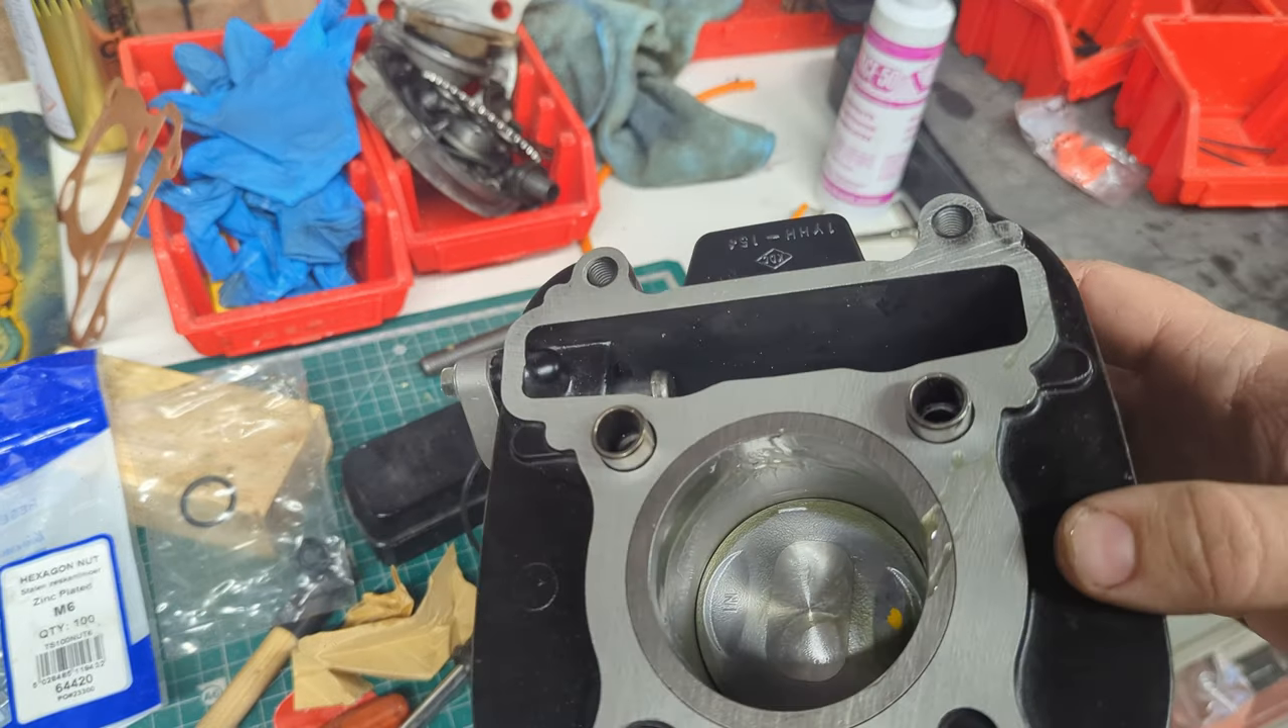Okay, the piston is in now and I've just pushed it up and down on the ball. You can see a nice pattern of the lube has been left behind.